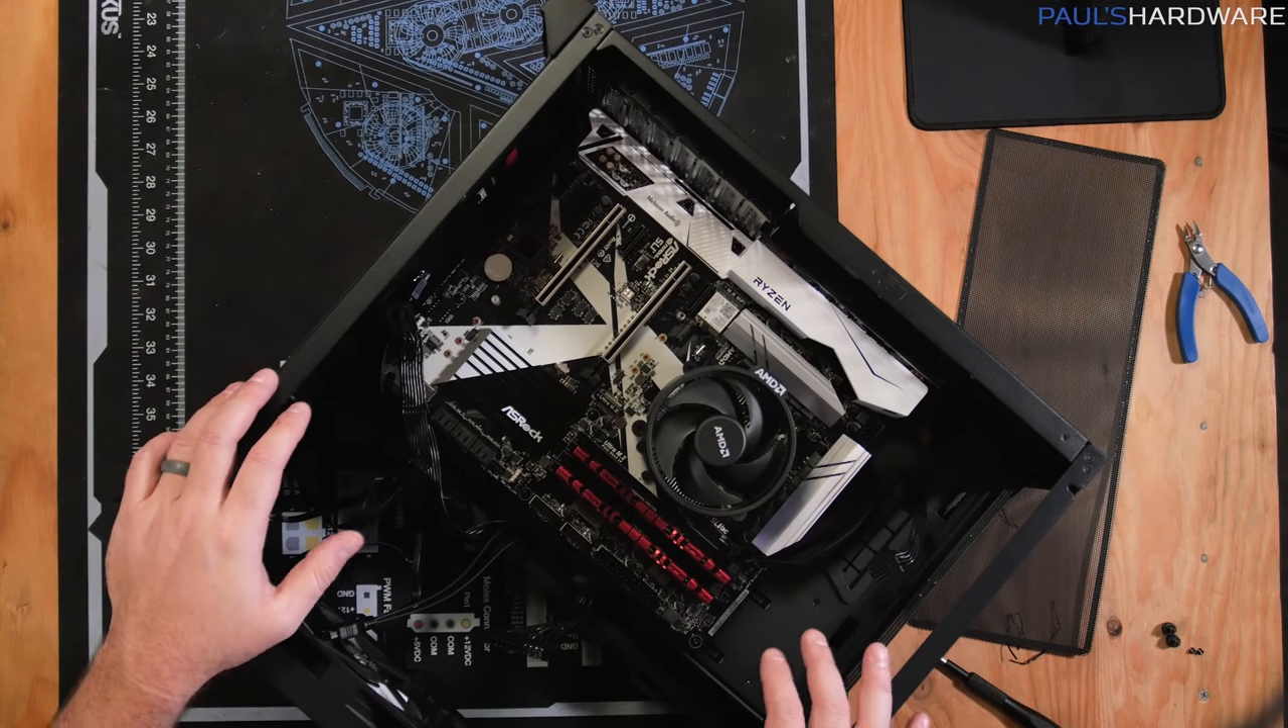At this point everything is pretty much installed except for the graphics card.